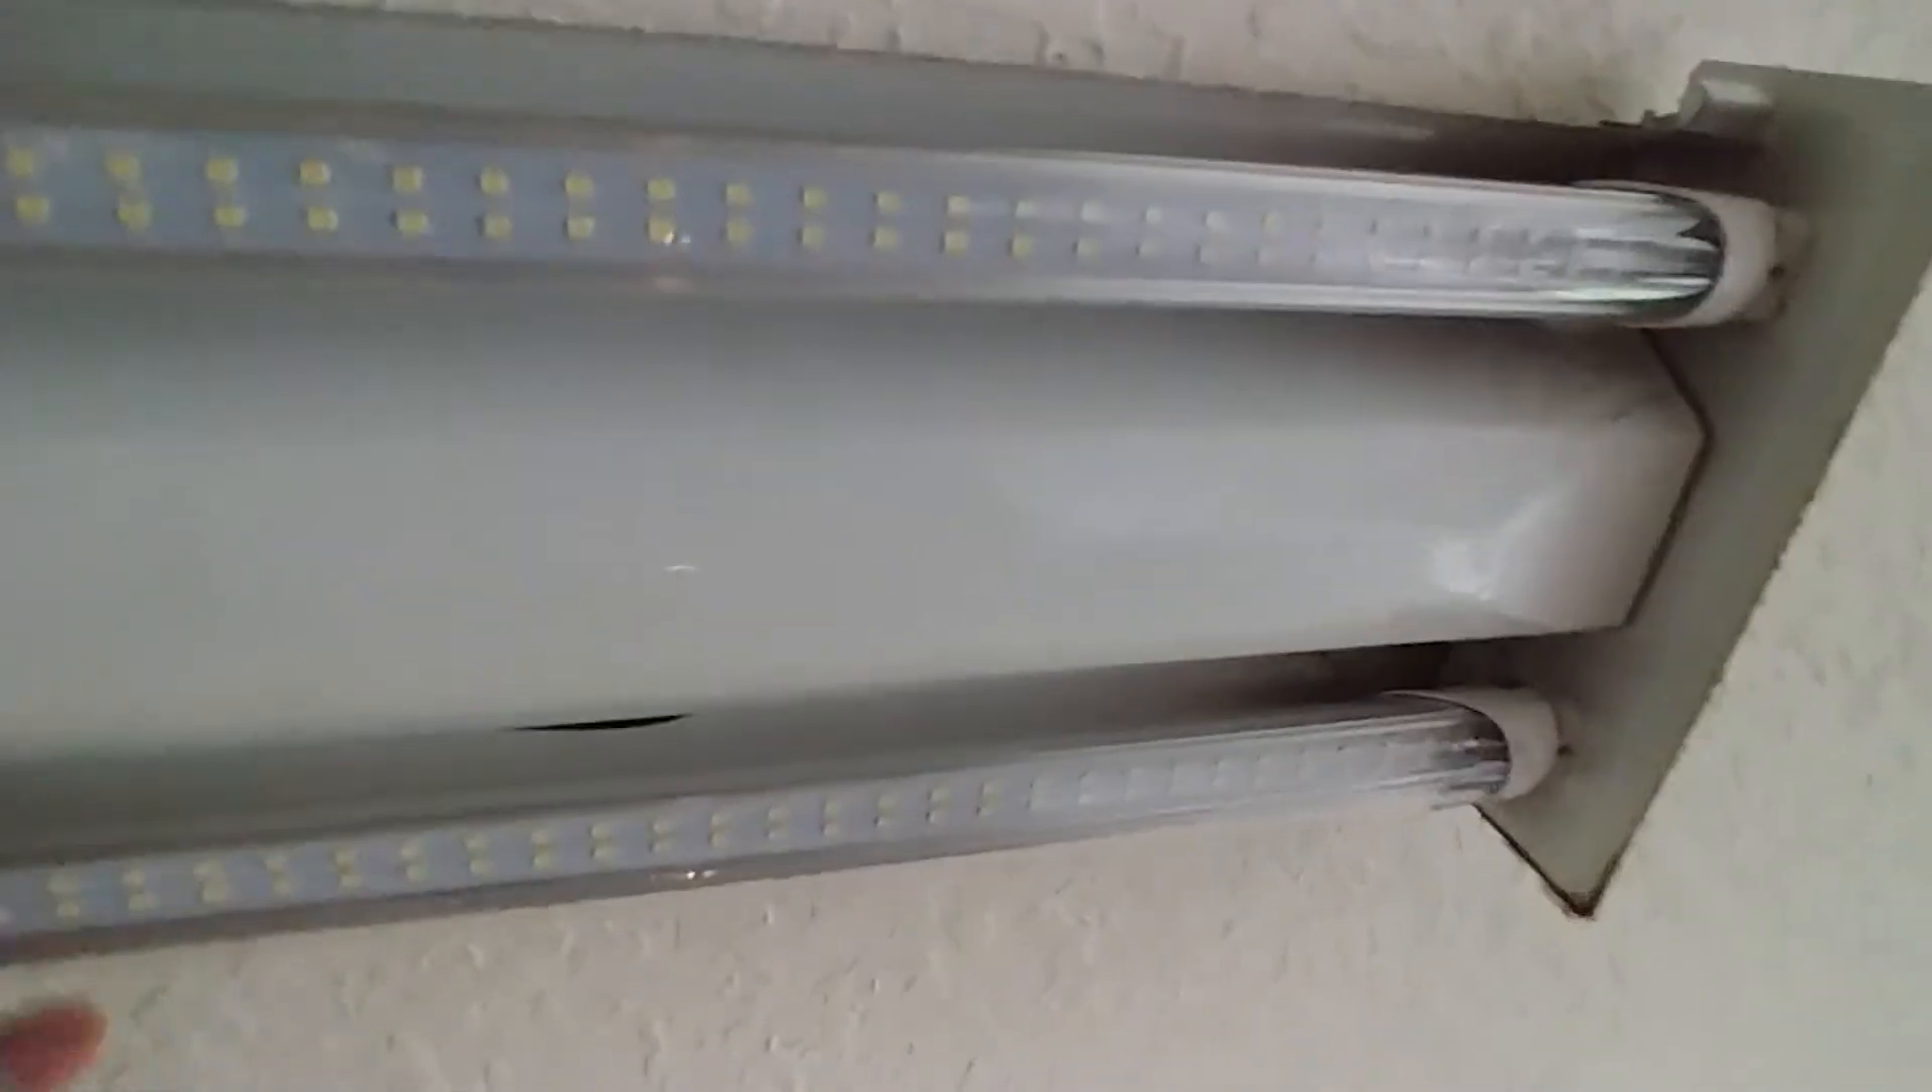I have put the cover back I've installed the two LED t8 lamps.